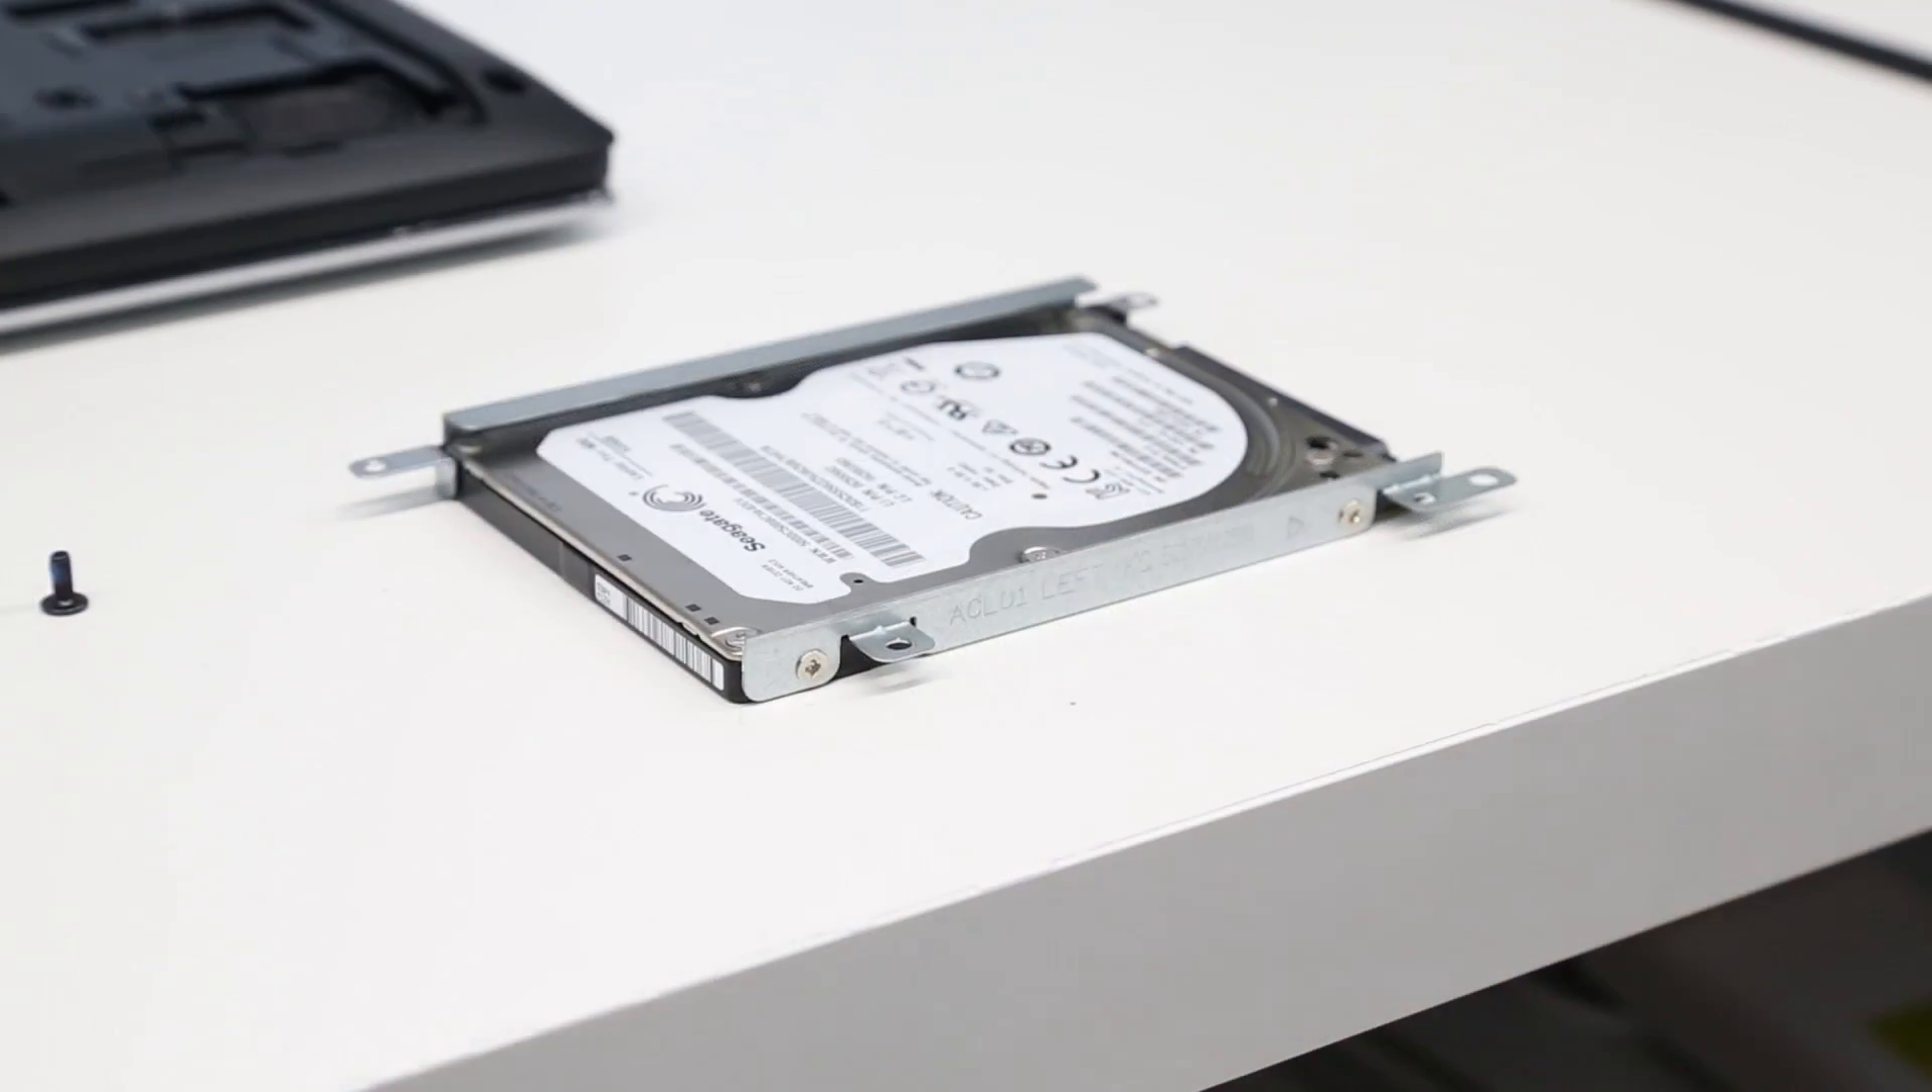Now with the drive removed we simply have two screws on each side for the rails.